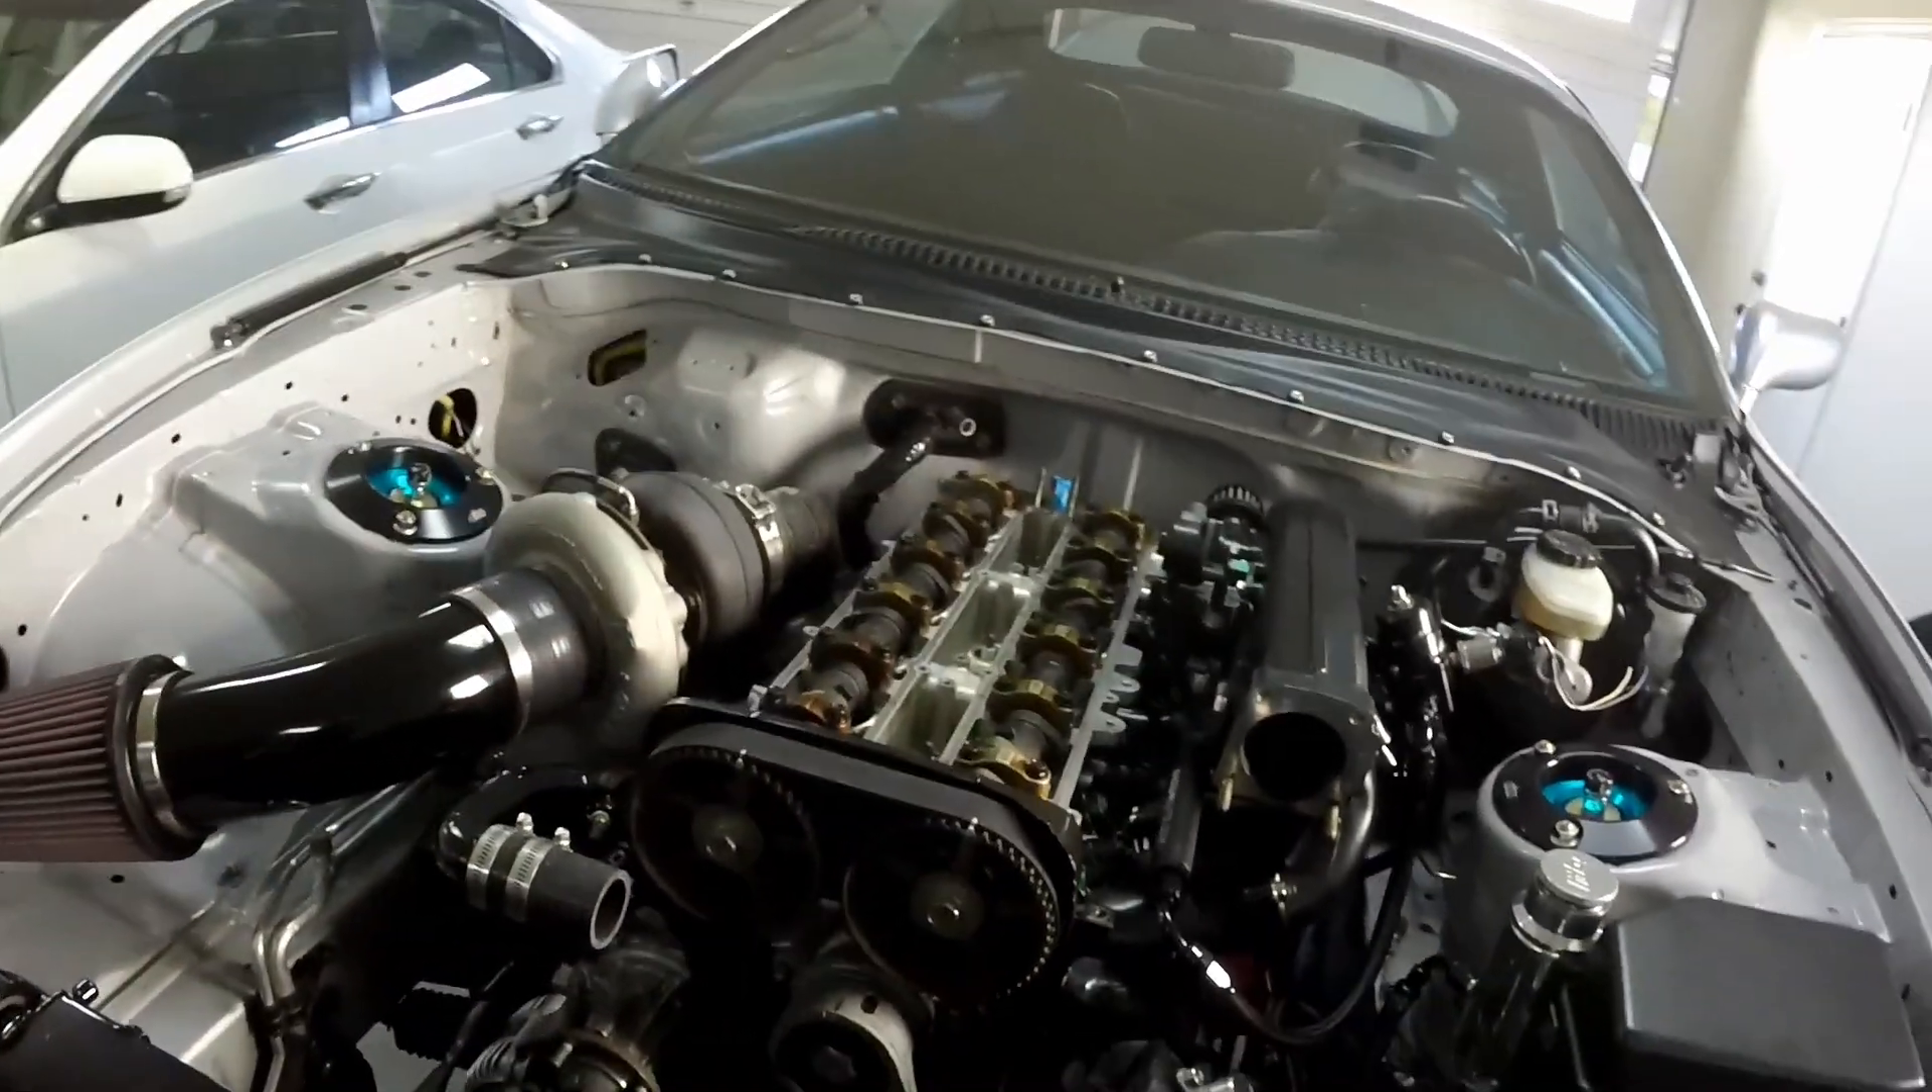Just waiting on the wiring harness and the valve covers are off because I just sent those to powder coat today.